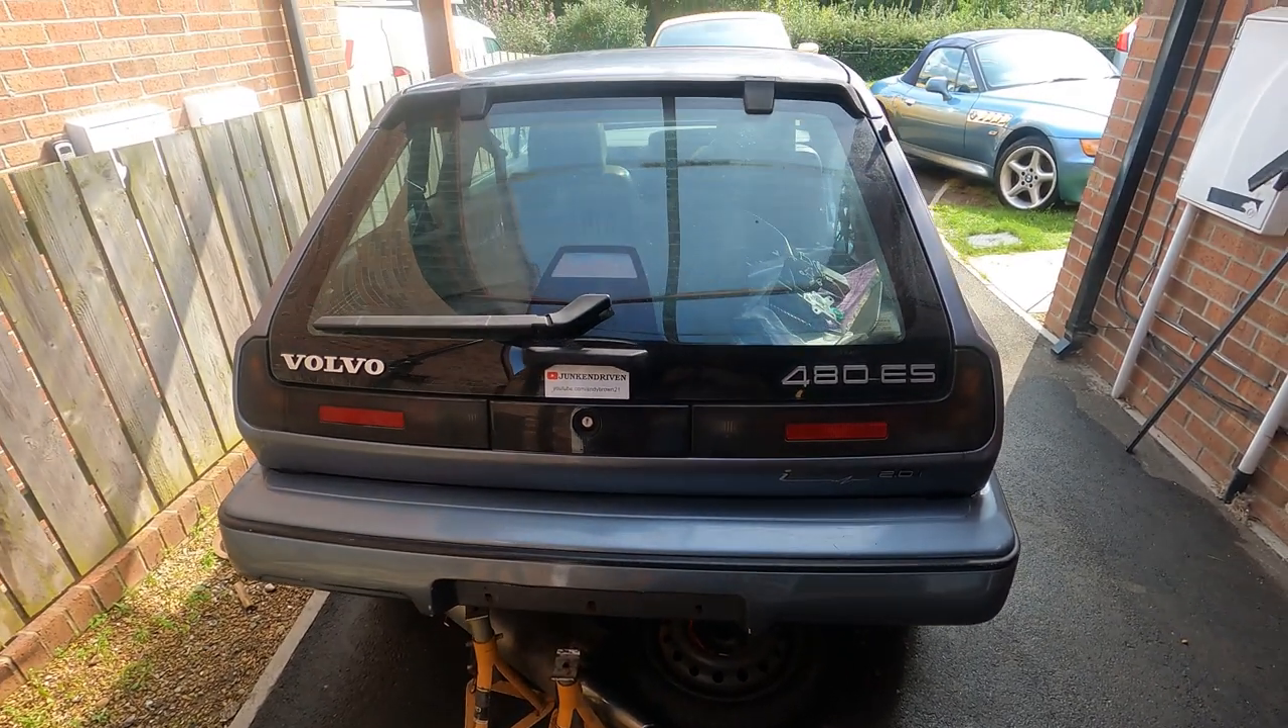You can see the rear bumper is back in place.